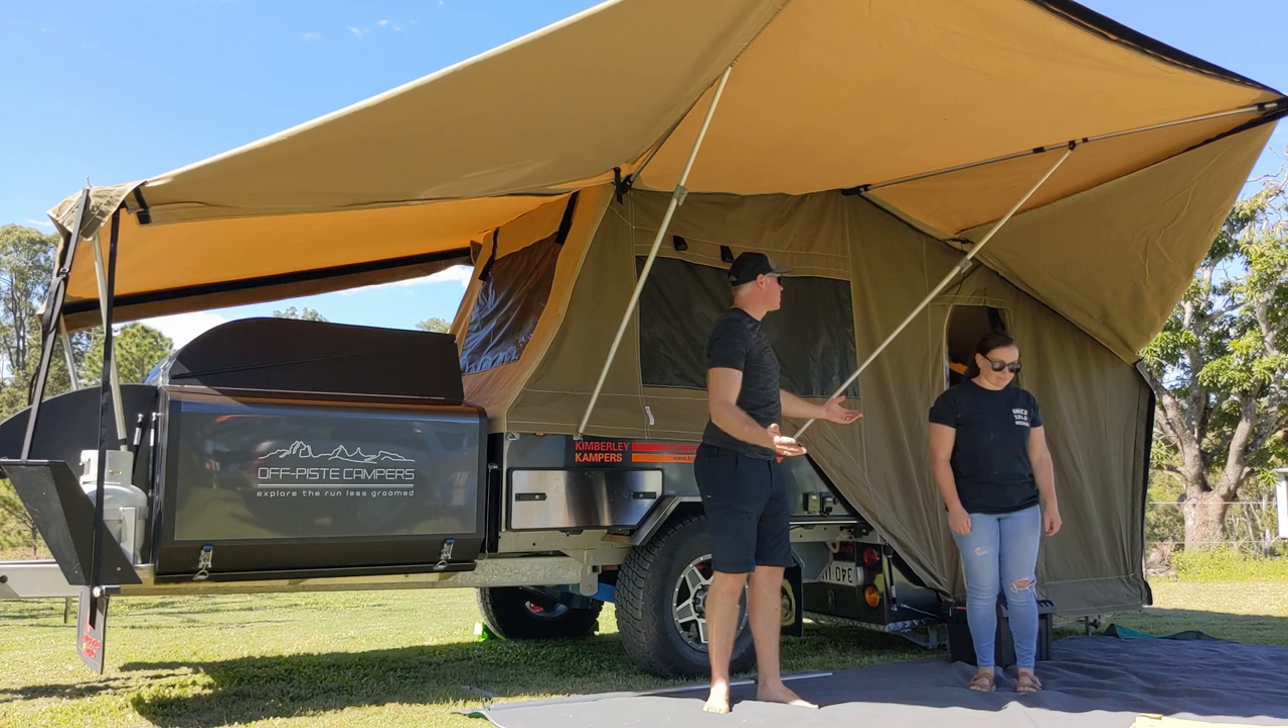Now the freestanding awning's all set.